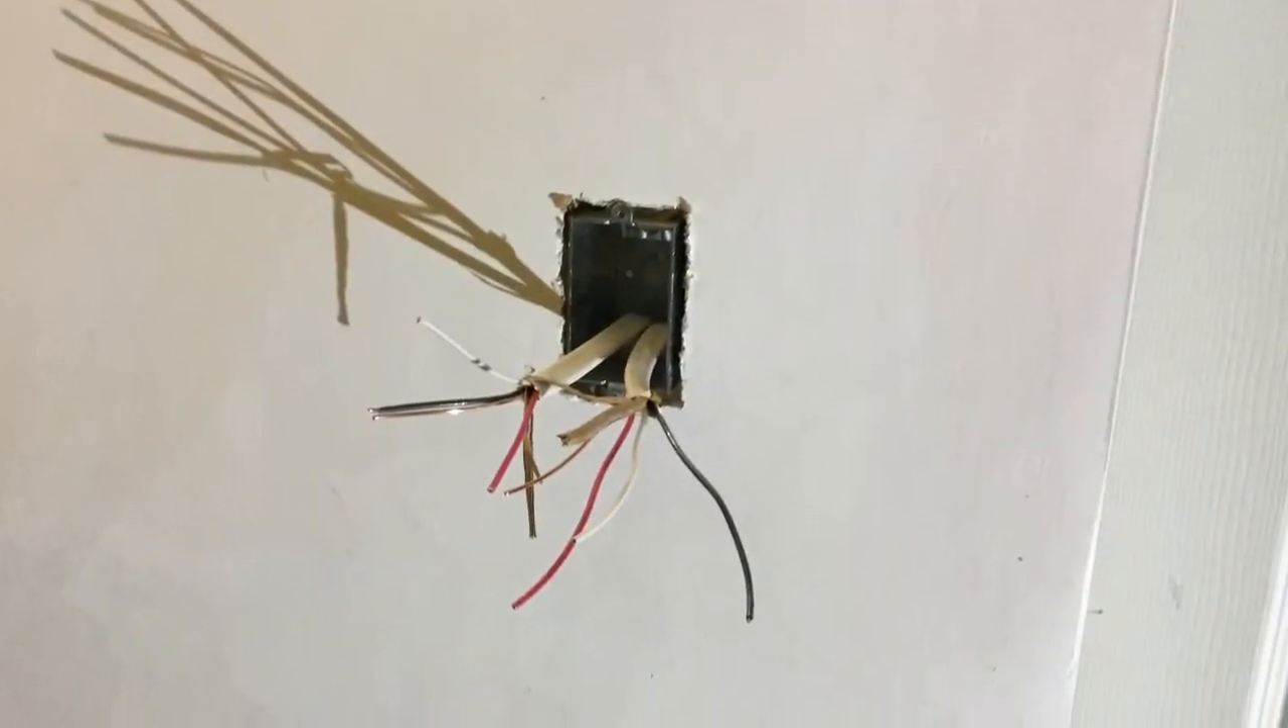Here the new box is installed. It's mounted to the stud. The wires have been rammed through.